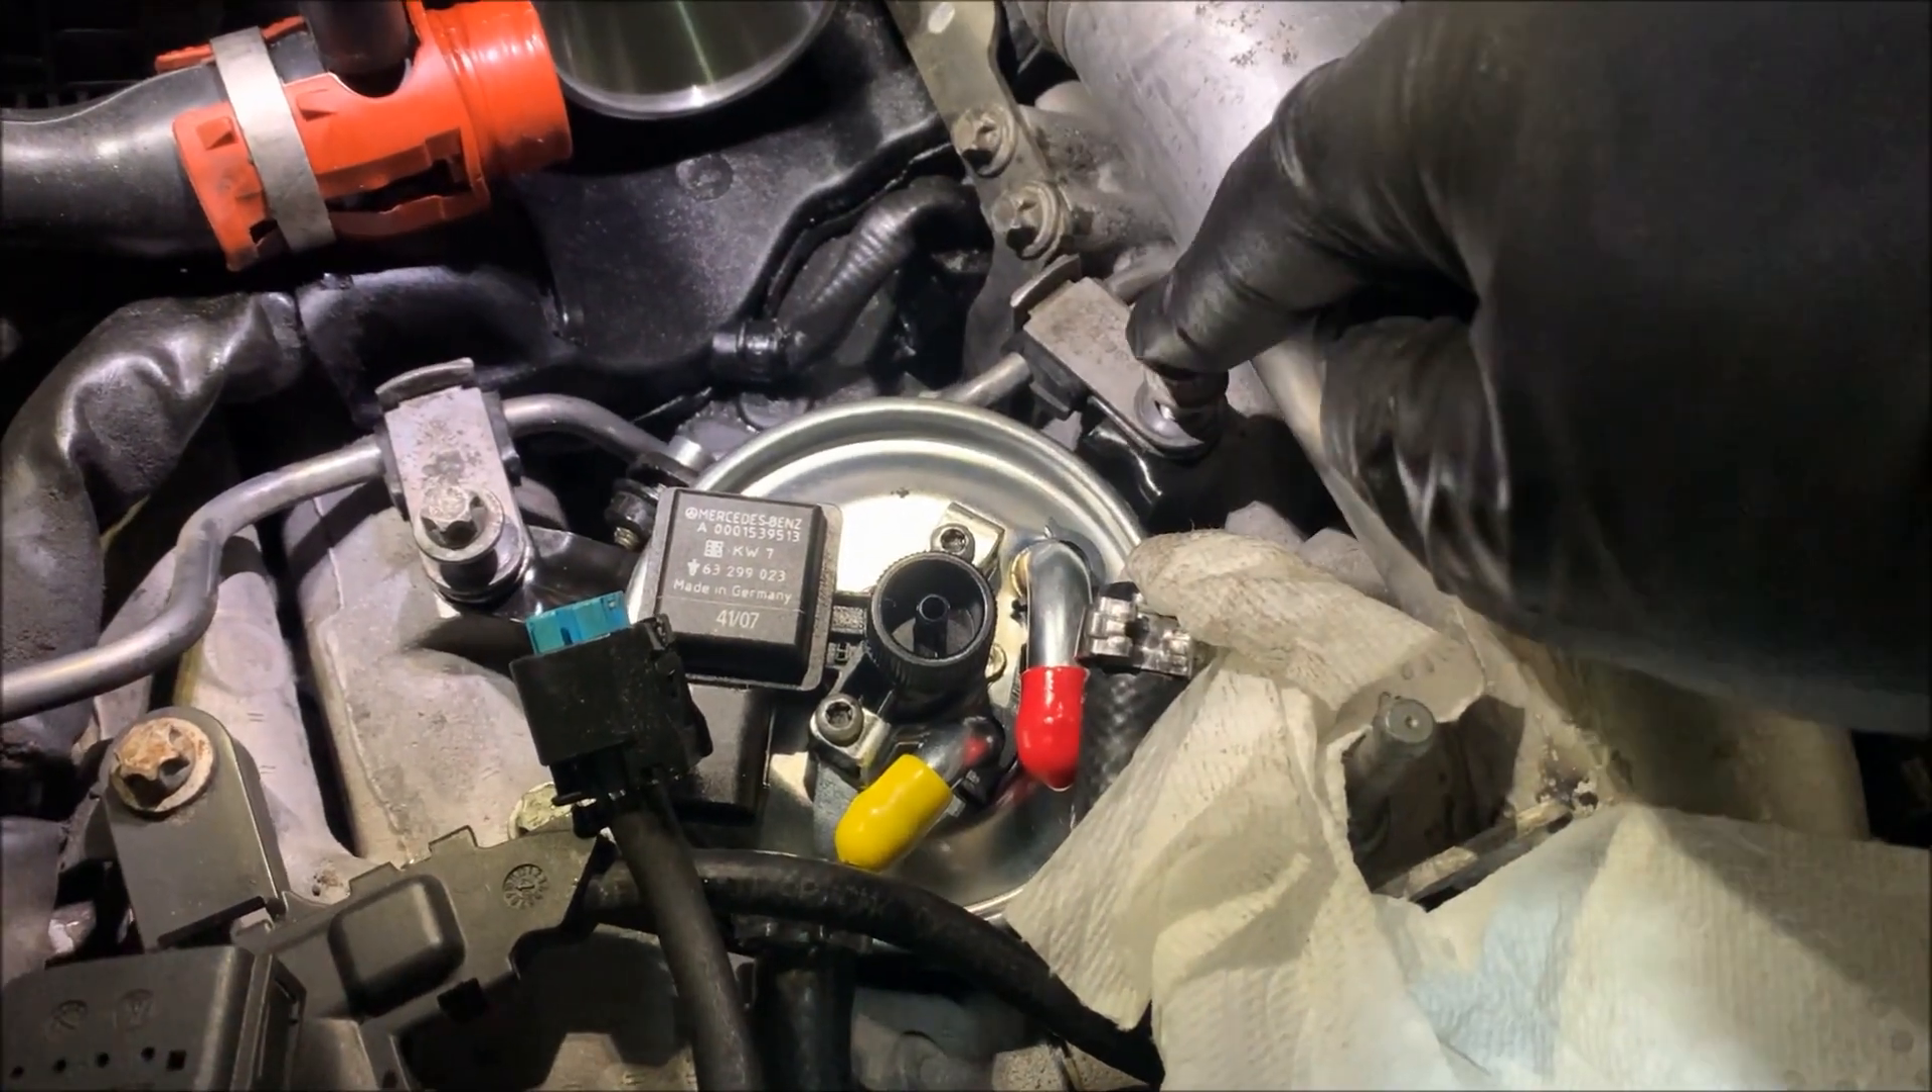So I've slipped the fuel filter back down into place.